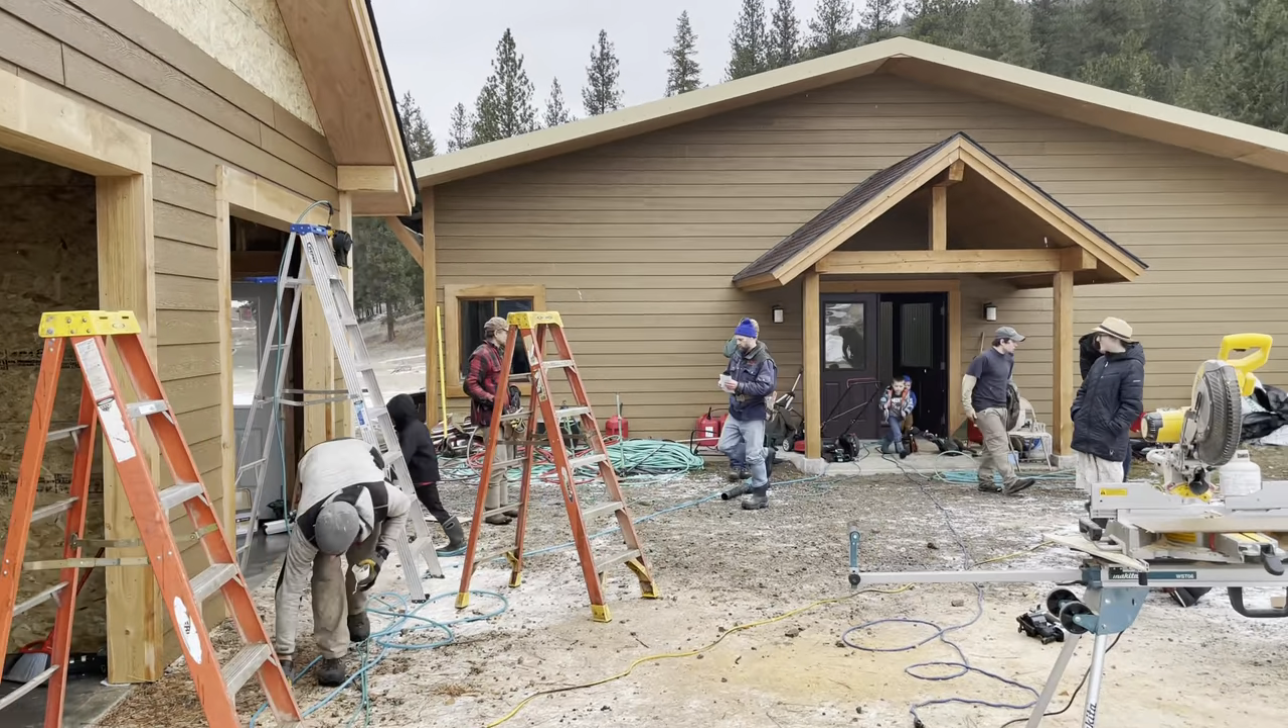There's grace and we got the roof on and this siding on this side.